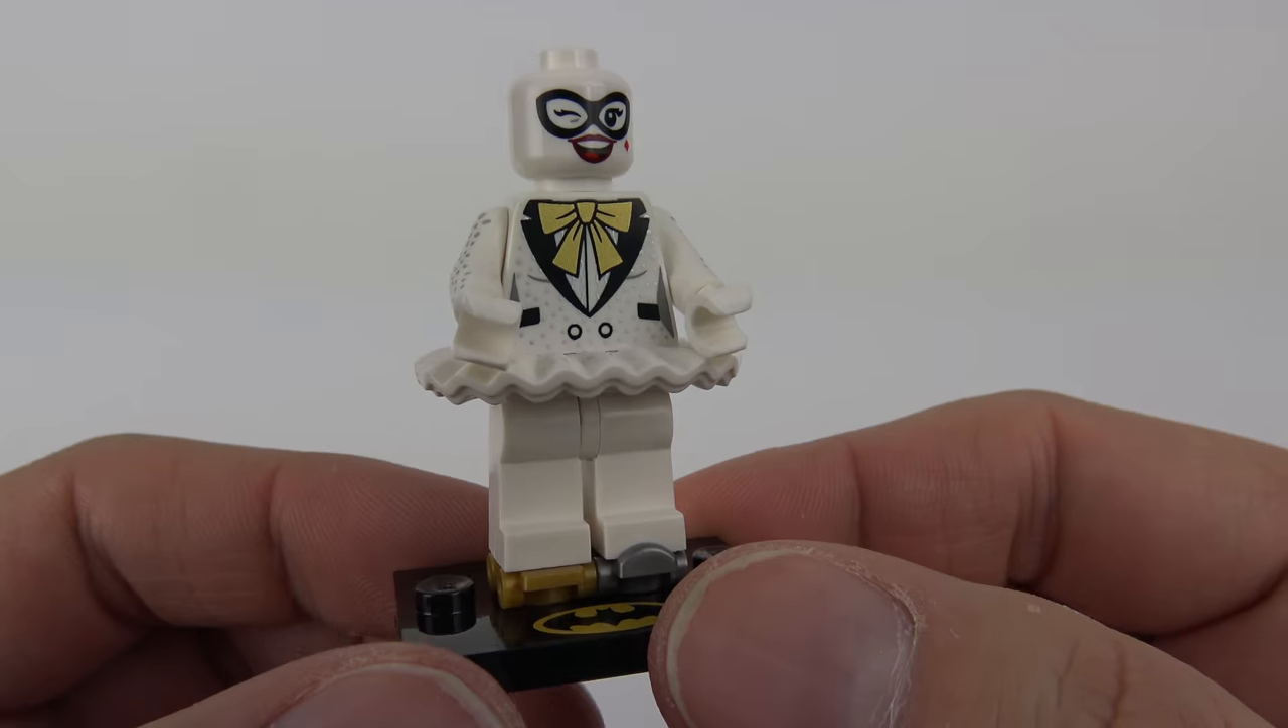I've not put the hair on yet because I want to show you the two expressions.